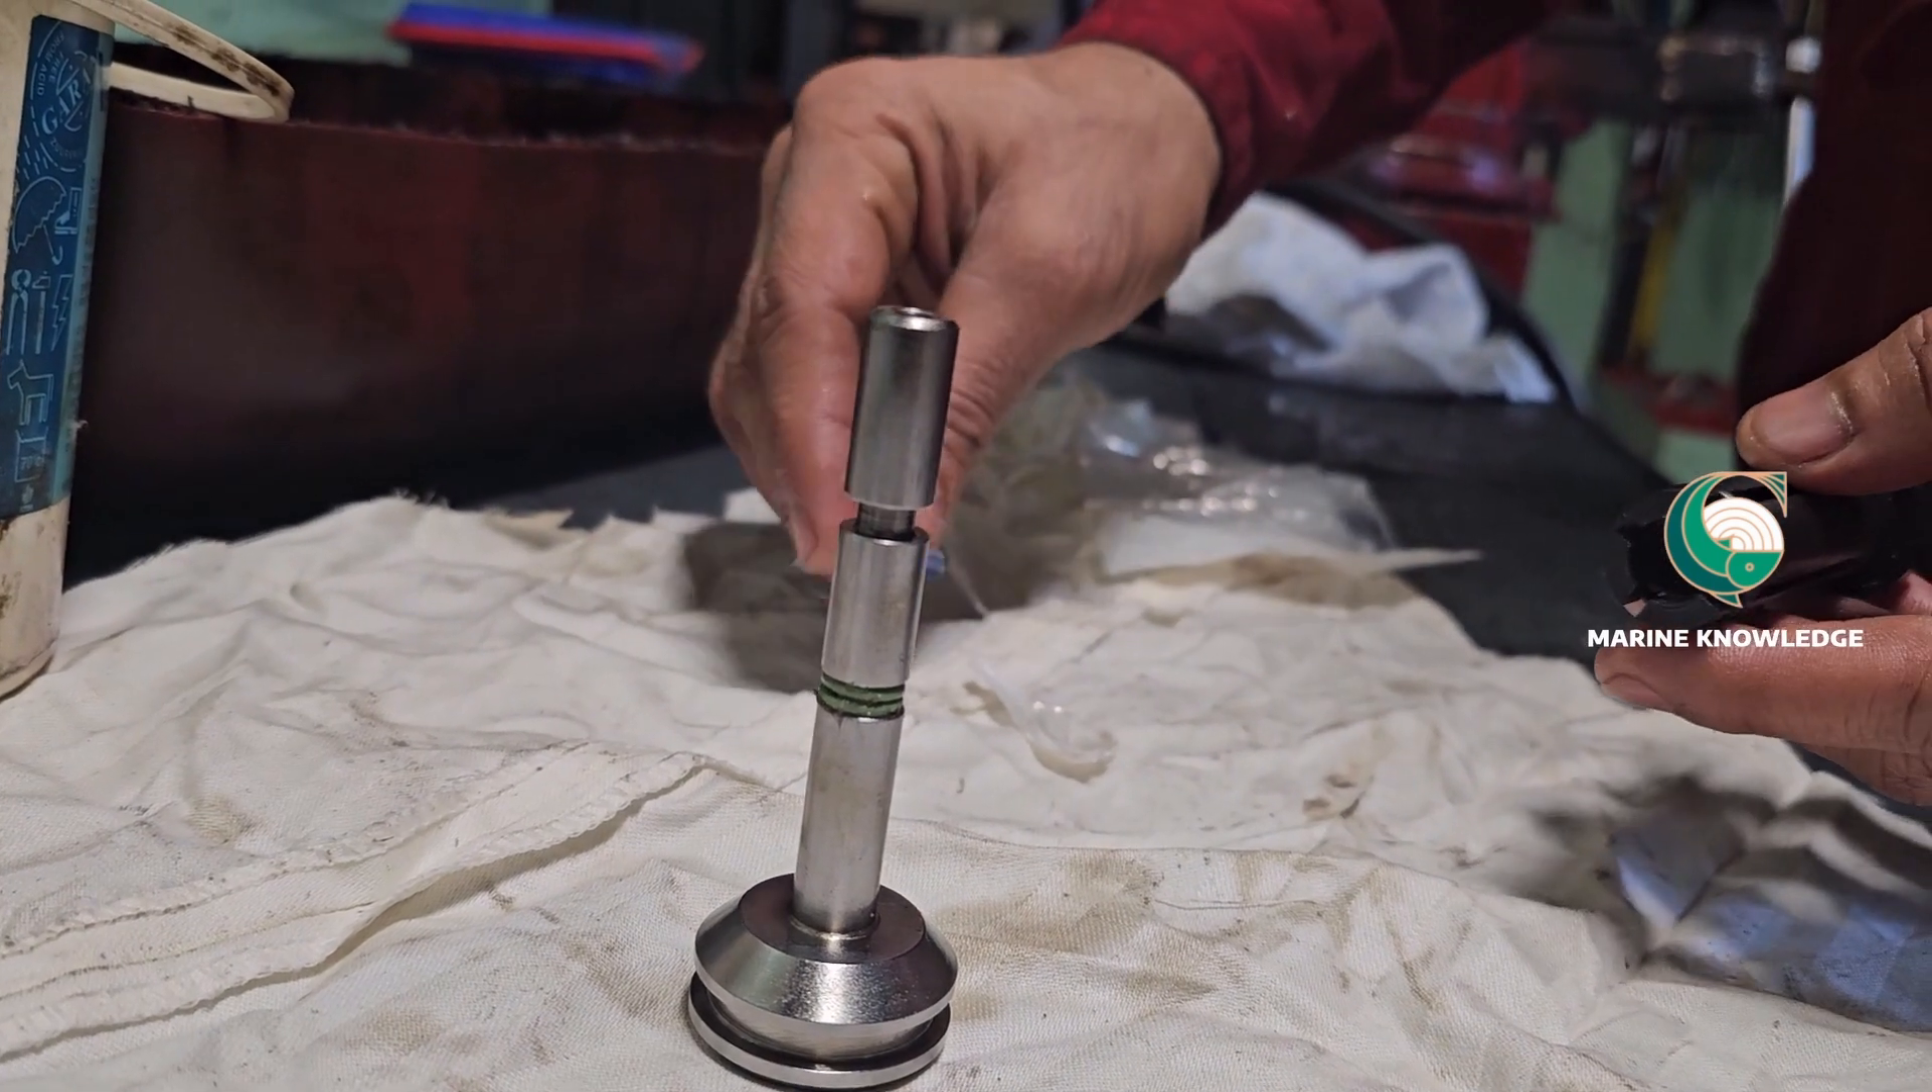You can see the o -ring has properly placed in place.